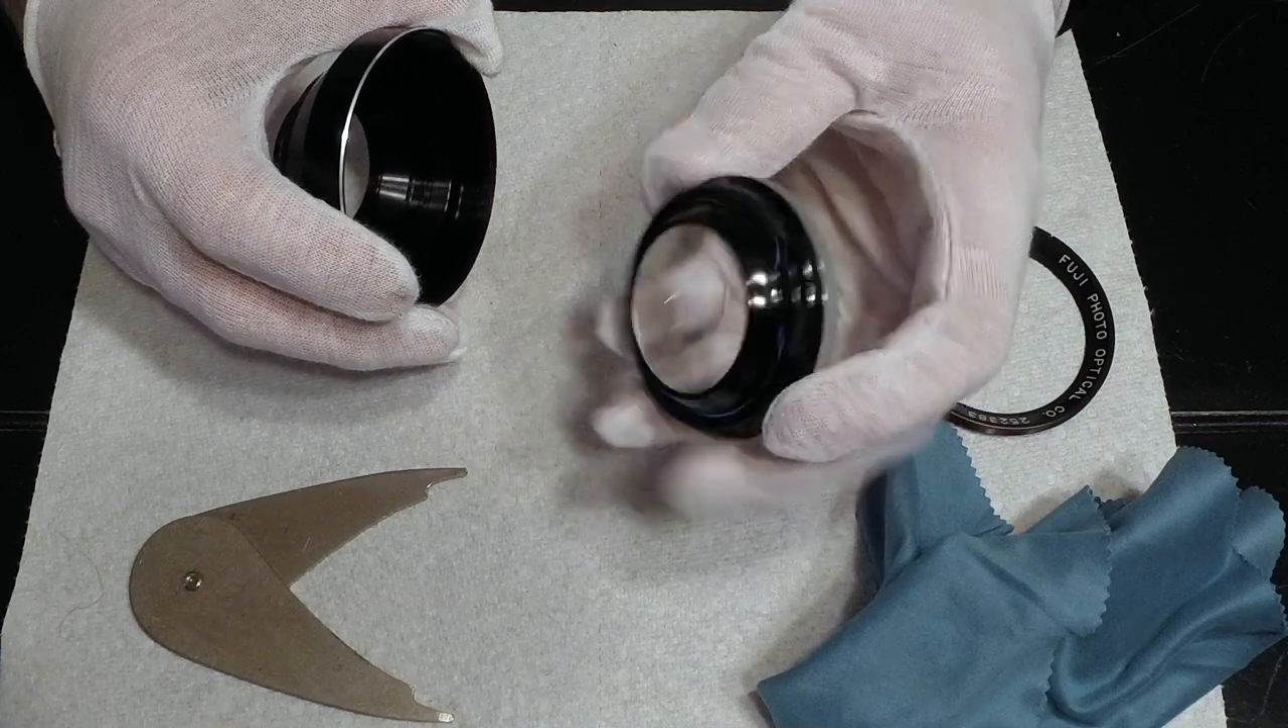So now the front part of the lens has come out and I'm just going to simply clean it my cloth there.